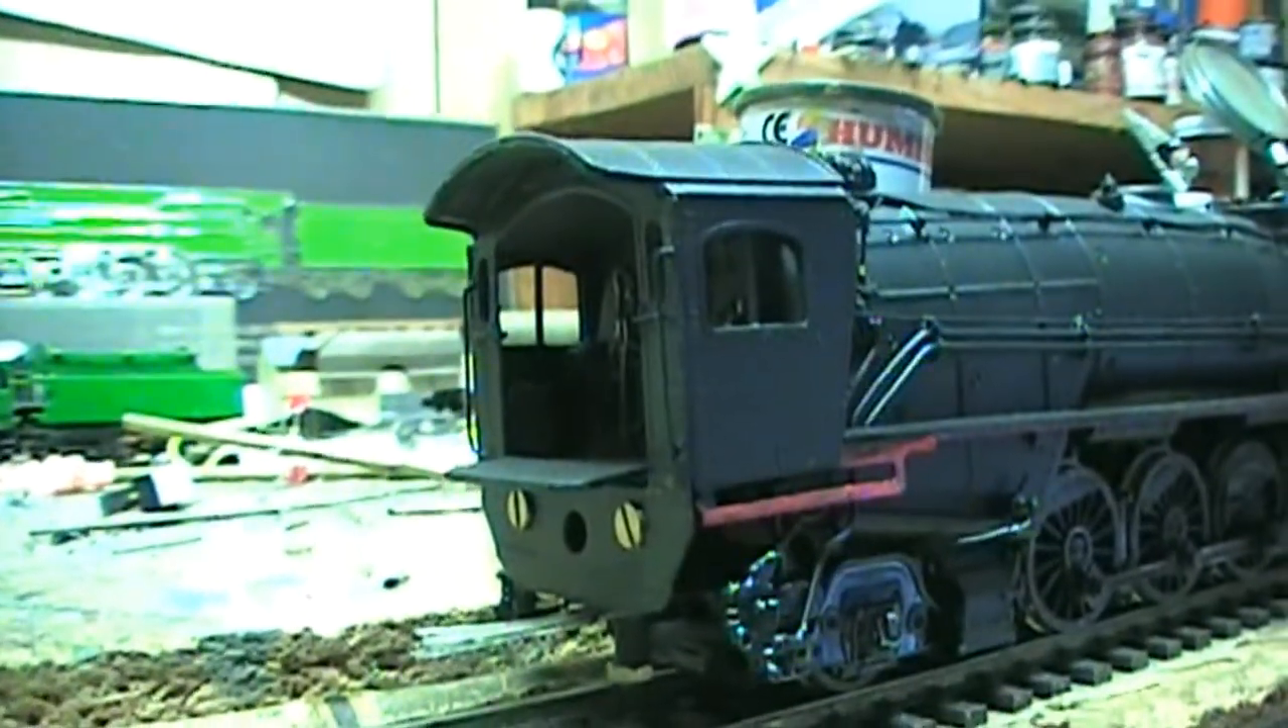You can now see two brass screws they go into the chassis lock the body work down.